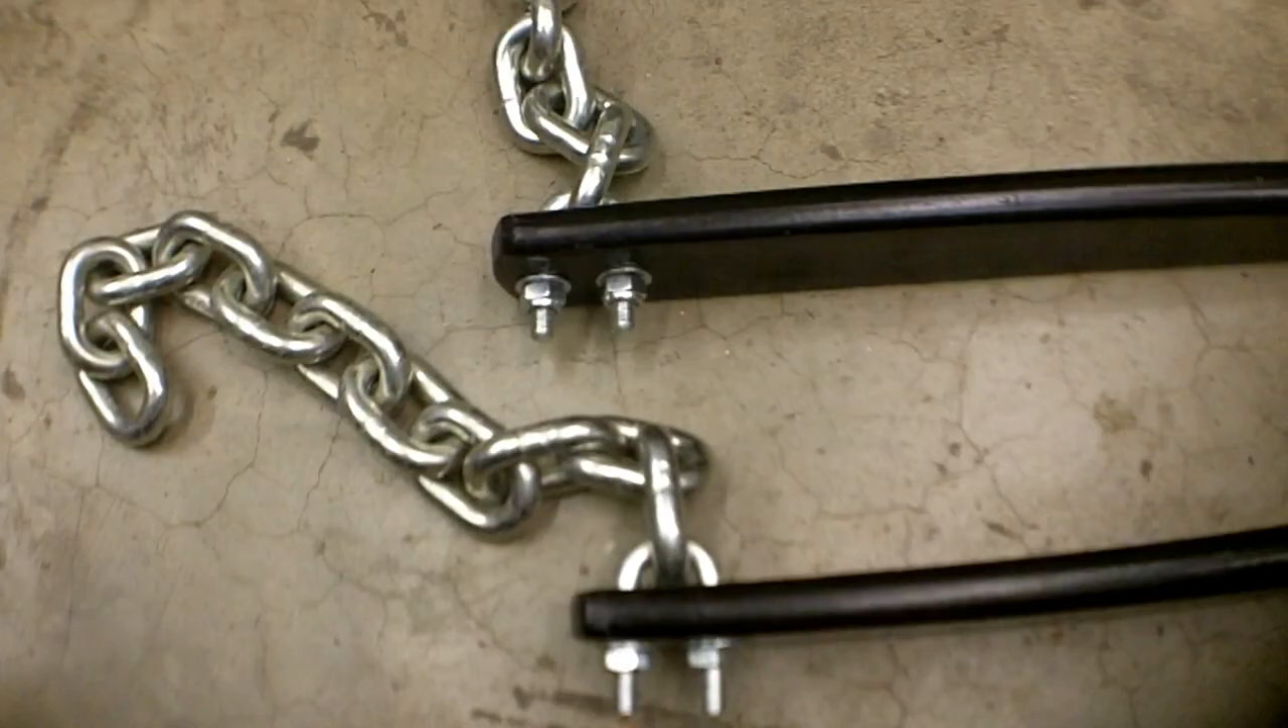The nylocs are on here now with the washers beneath it, and the chain is free to do whatever it wants to do.